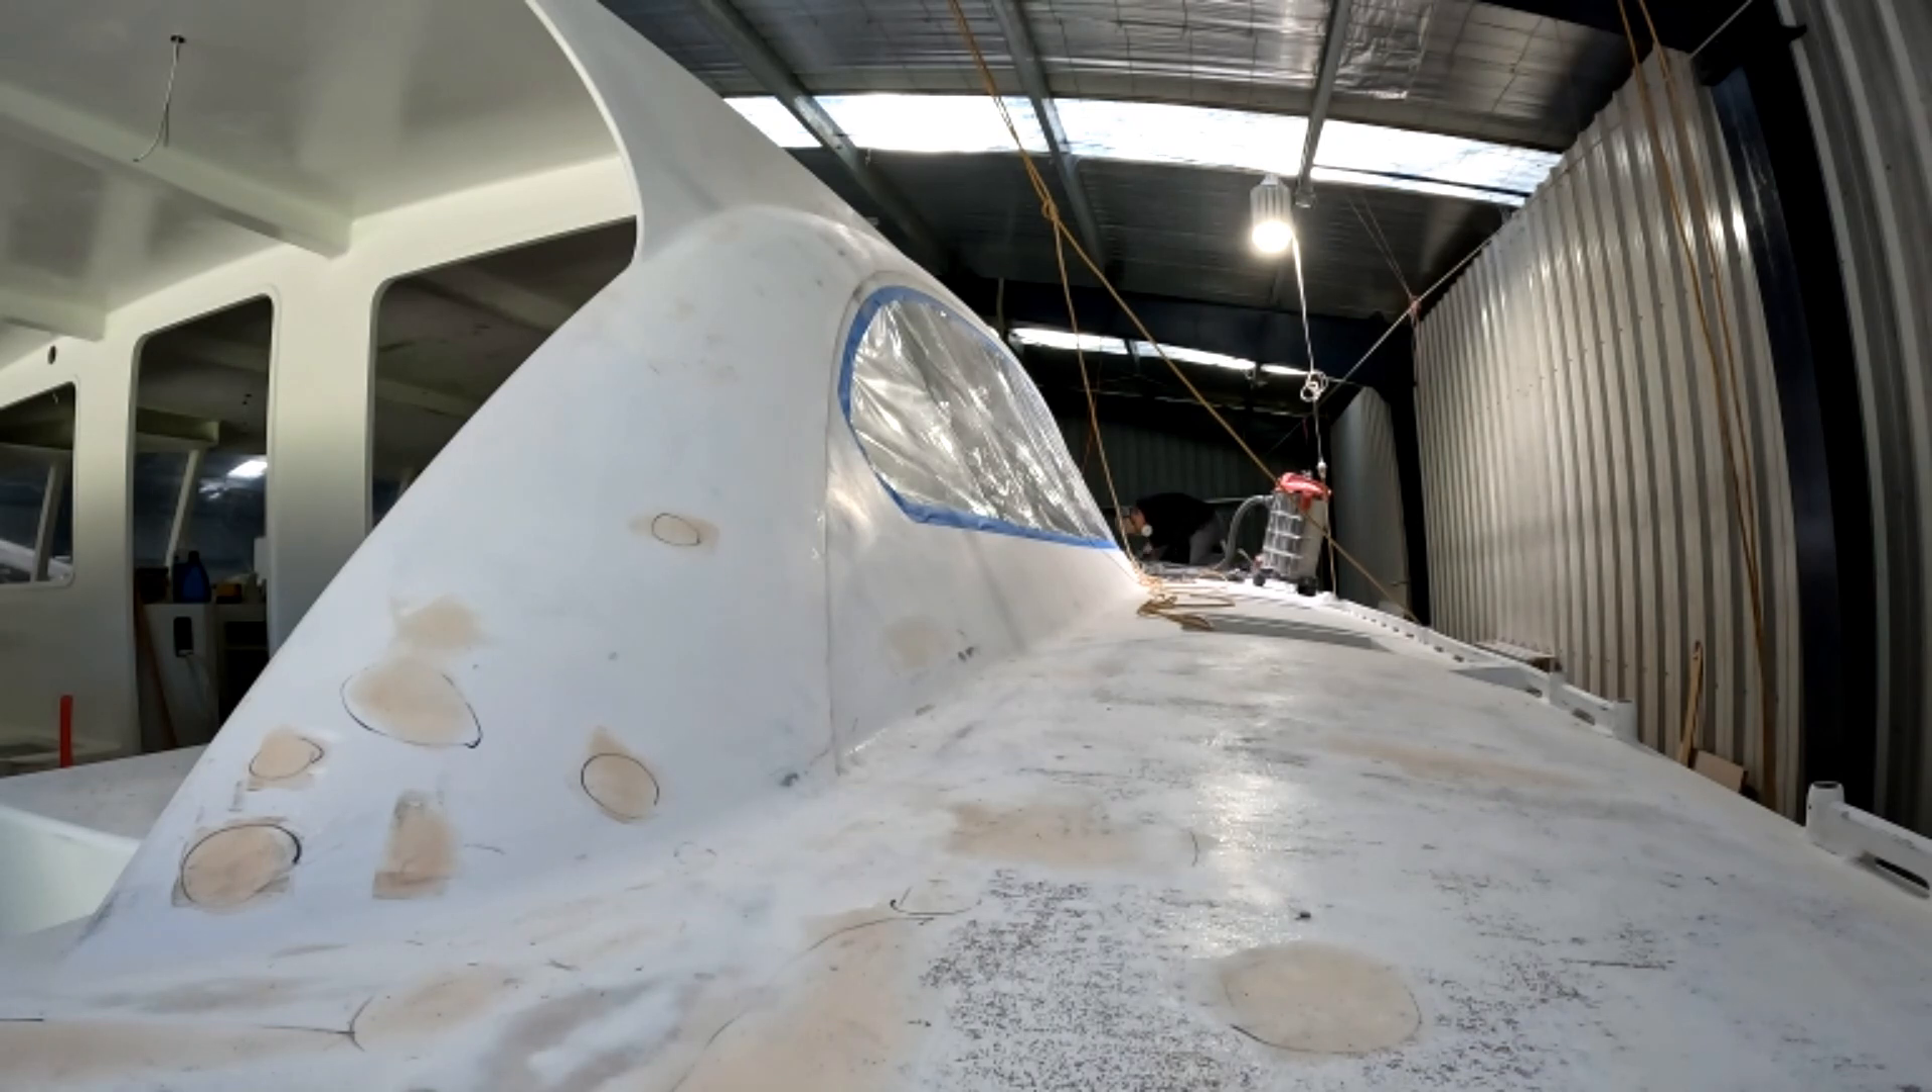In preparation for spraying we have started to seal up the doors and windows.